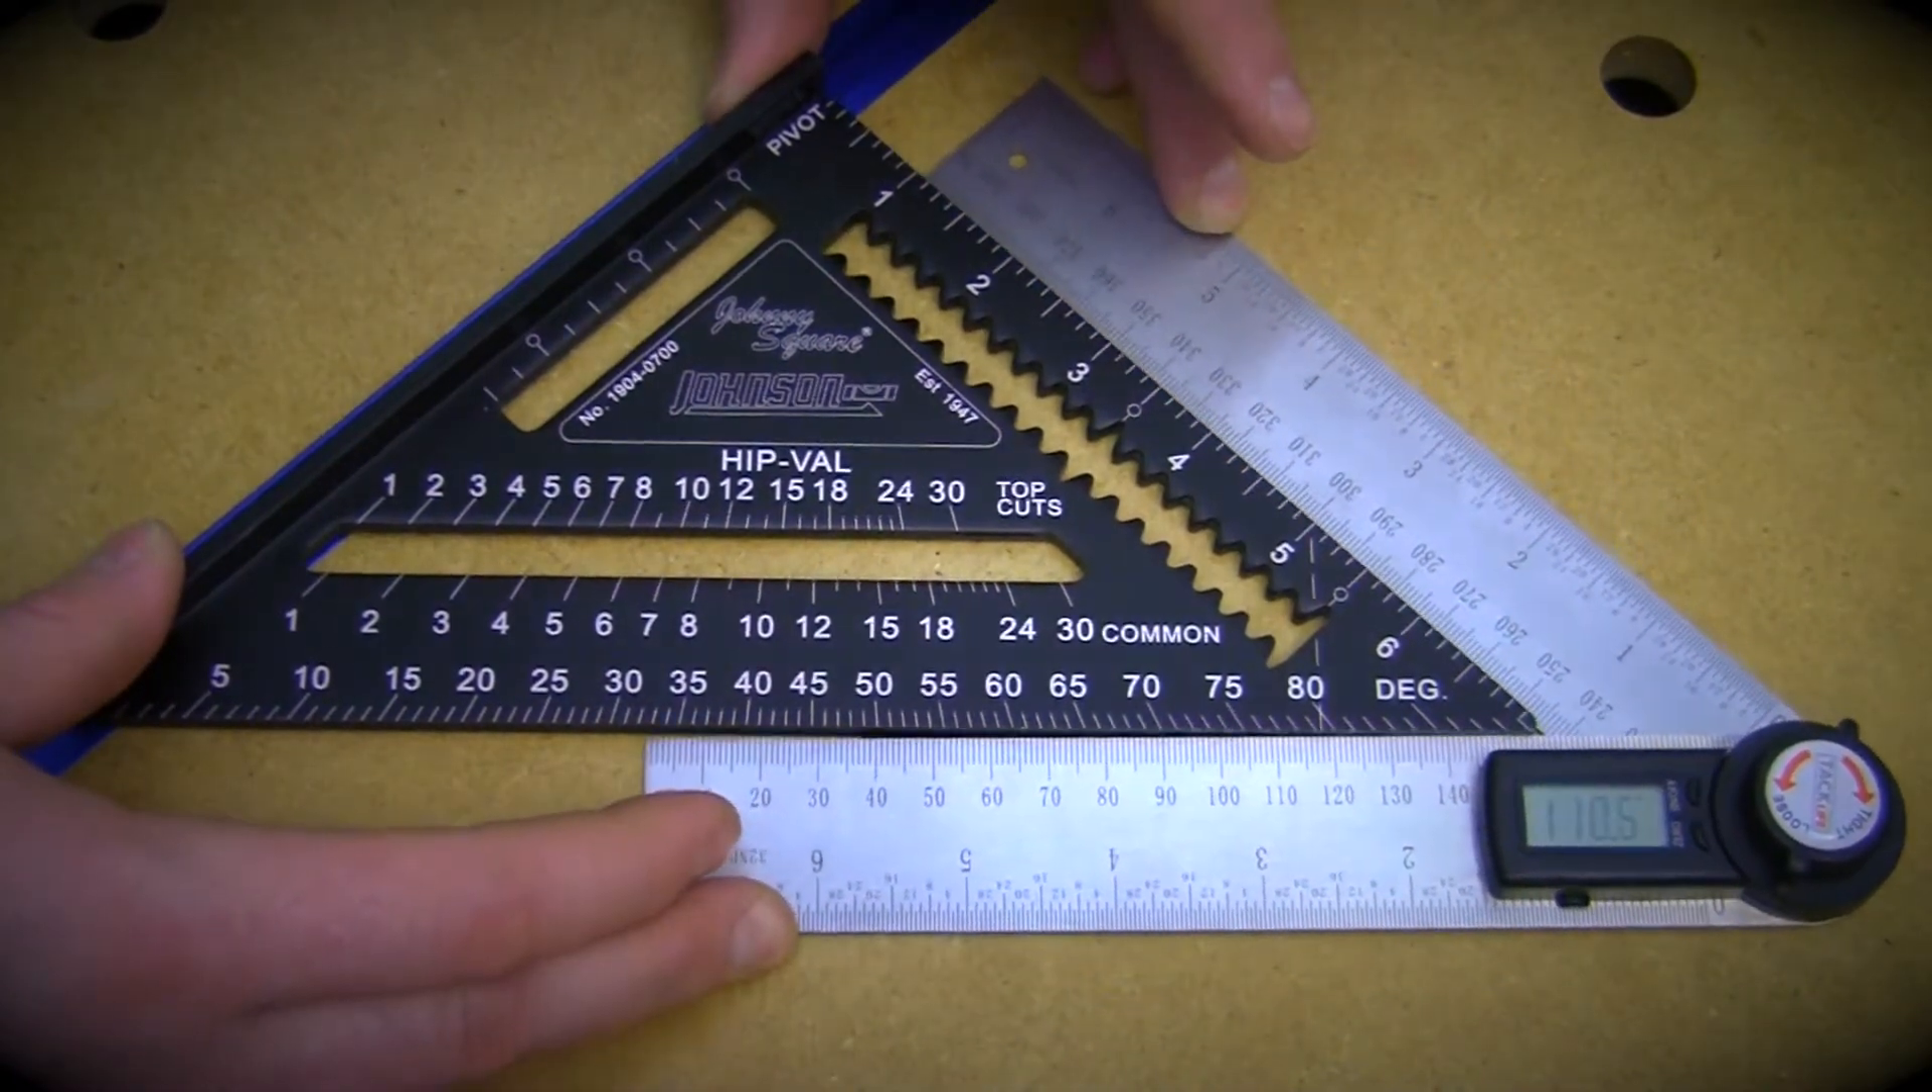With the square sitting flush to my surface, I closed the blades until they were flush on the 45 degree edge of the square.